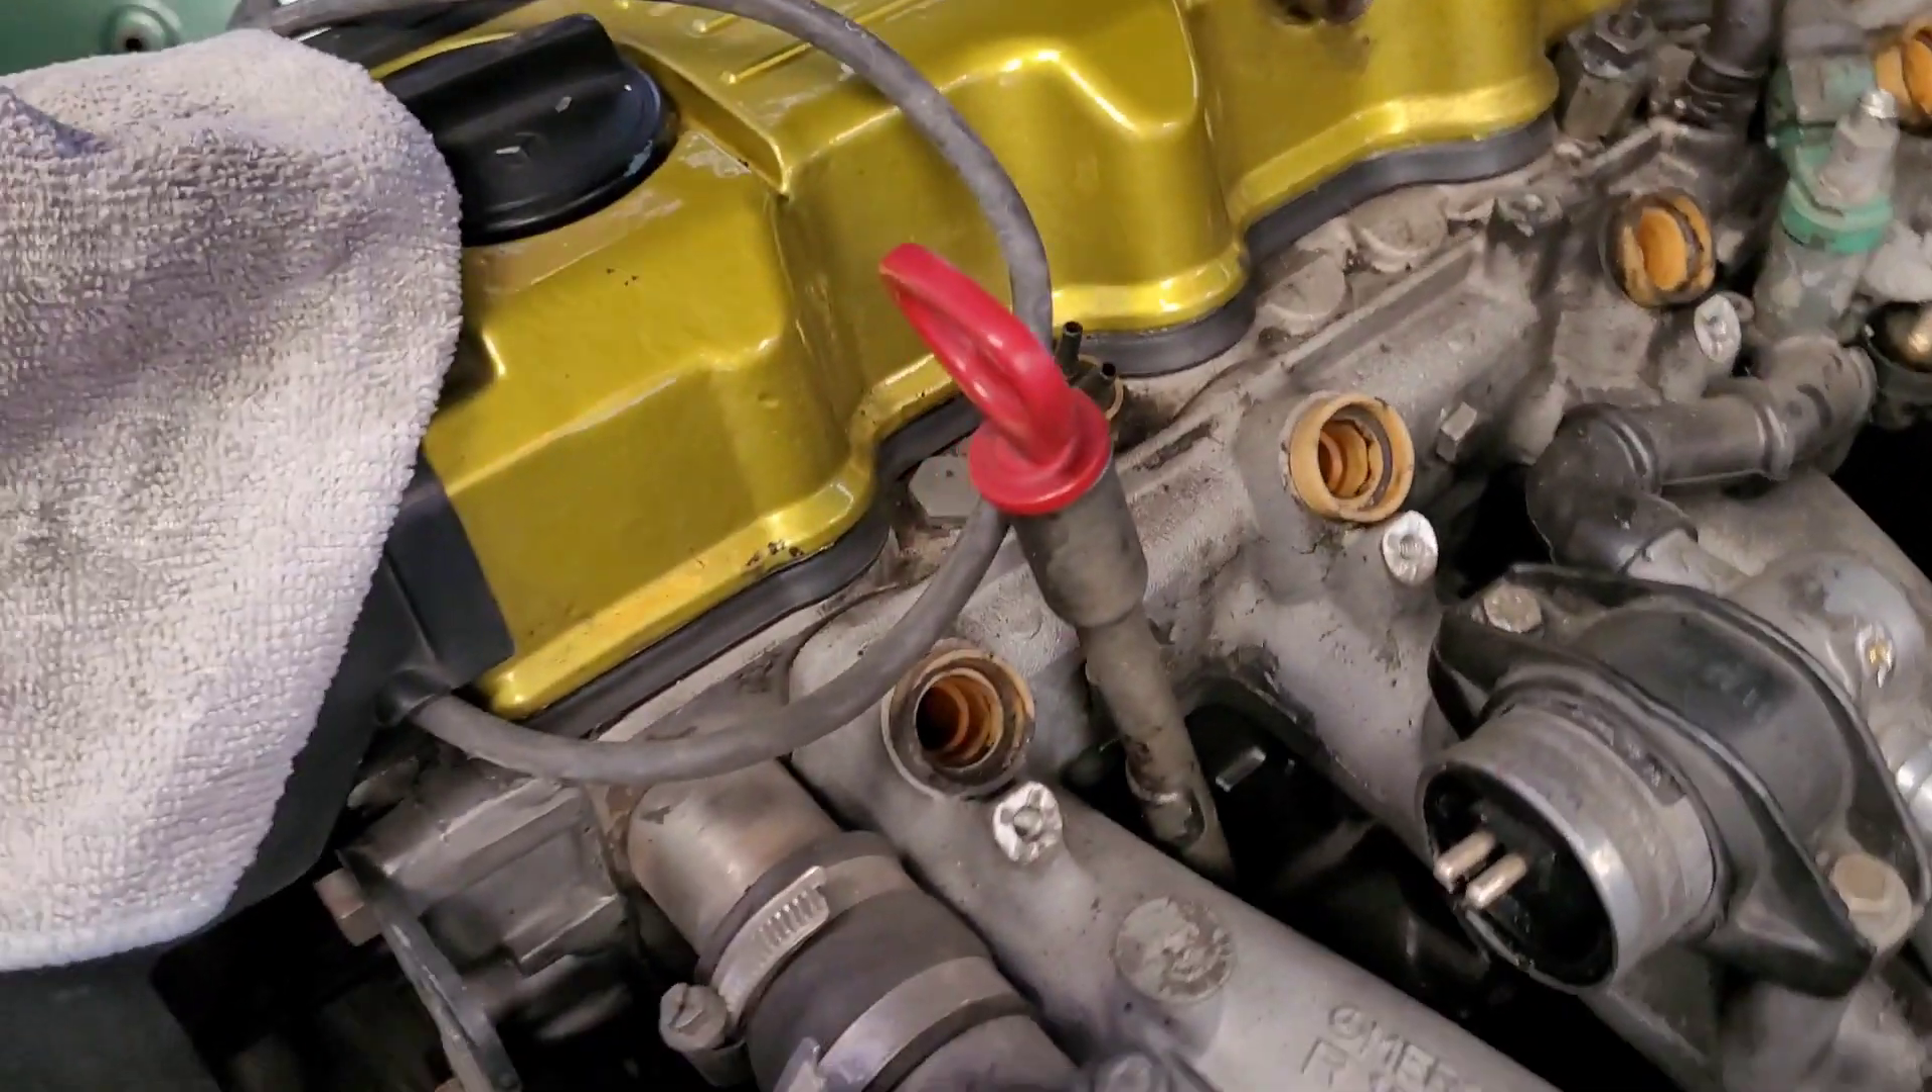Now as you can see all the injectors are out.